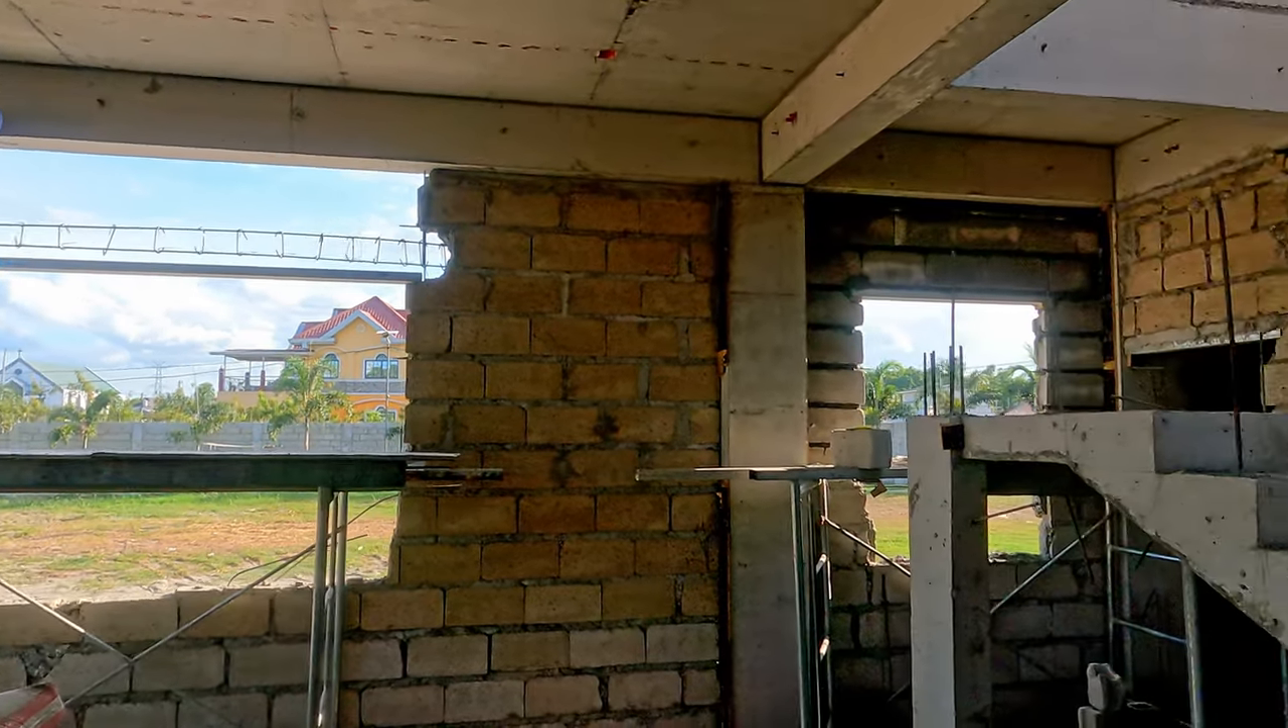This main window for the living room starting to get framed in.